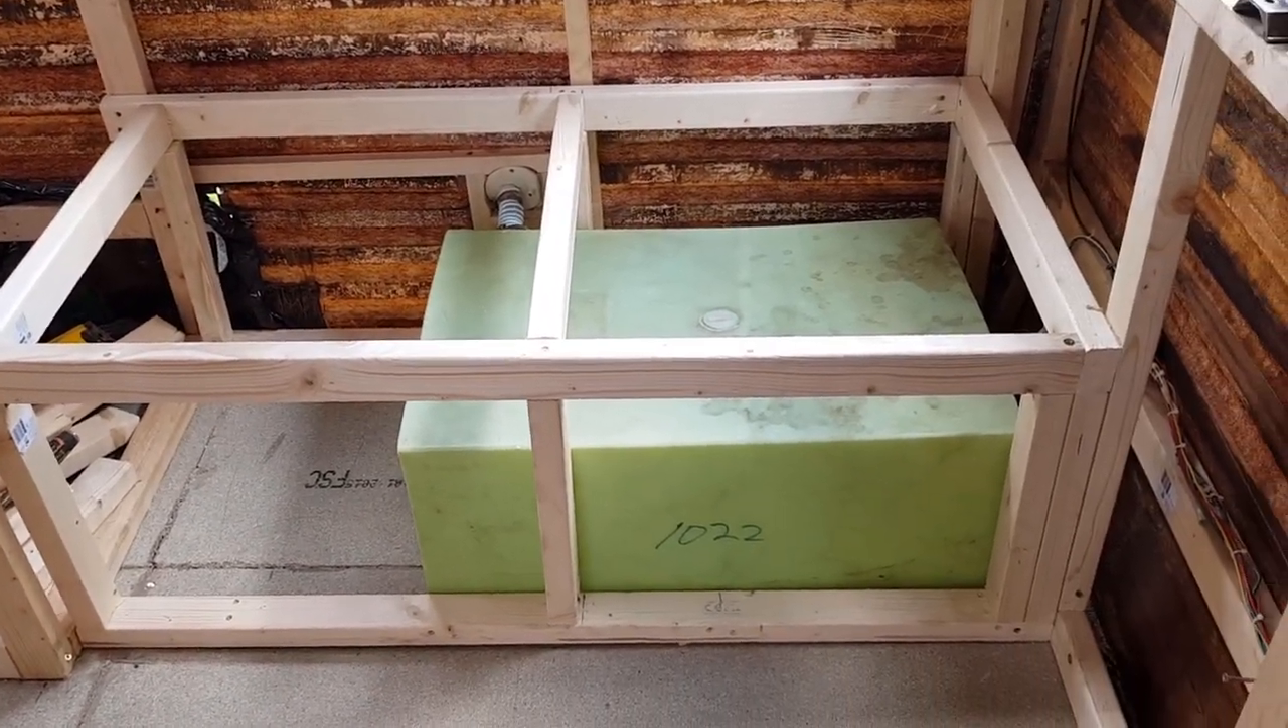That's the bench seat coming together on the other side.